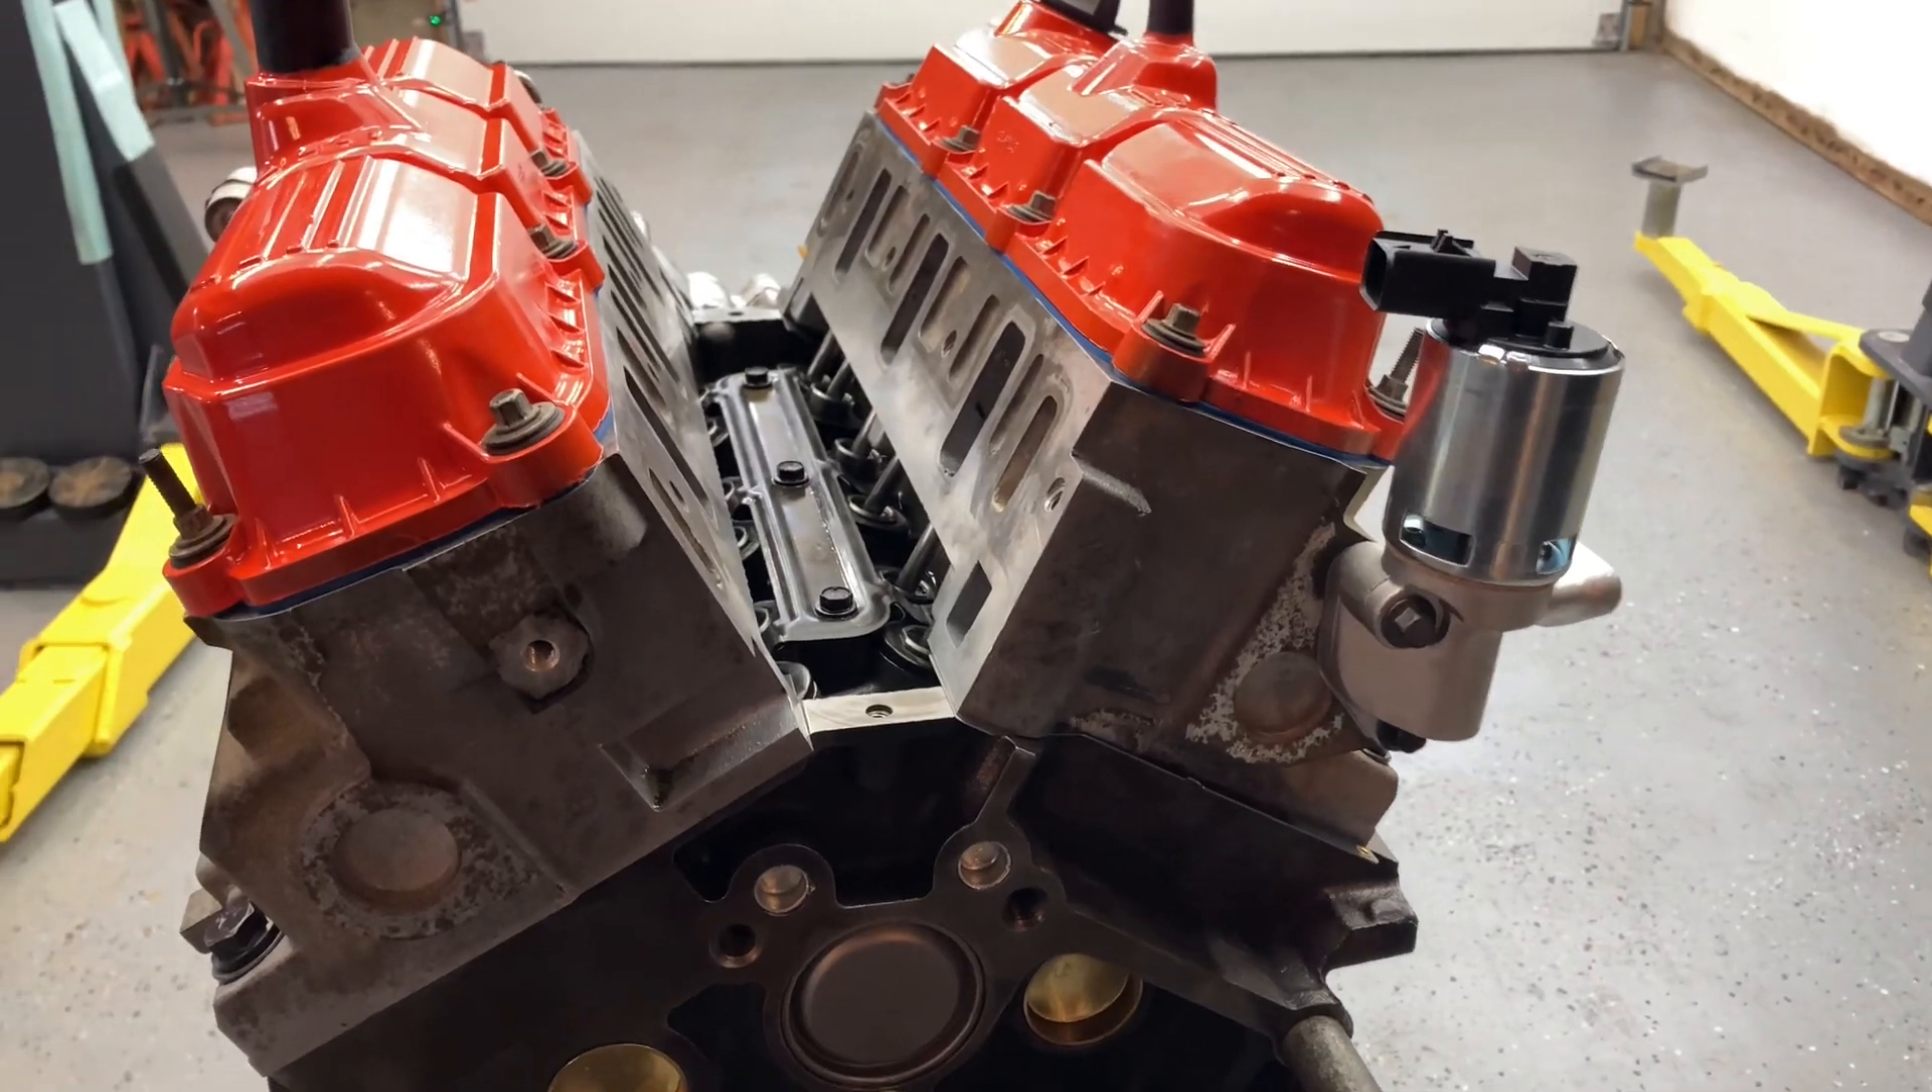So, I just put the valve covers on, tightened the bolts, got the bolts in, and messed with all that stuff, boring stuff.